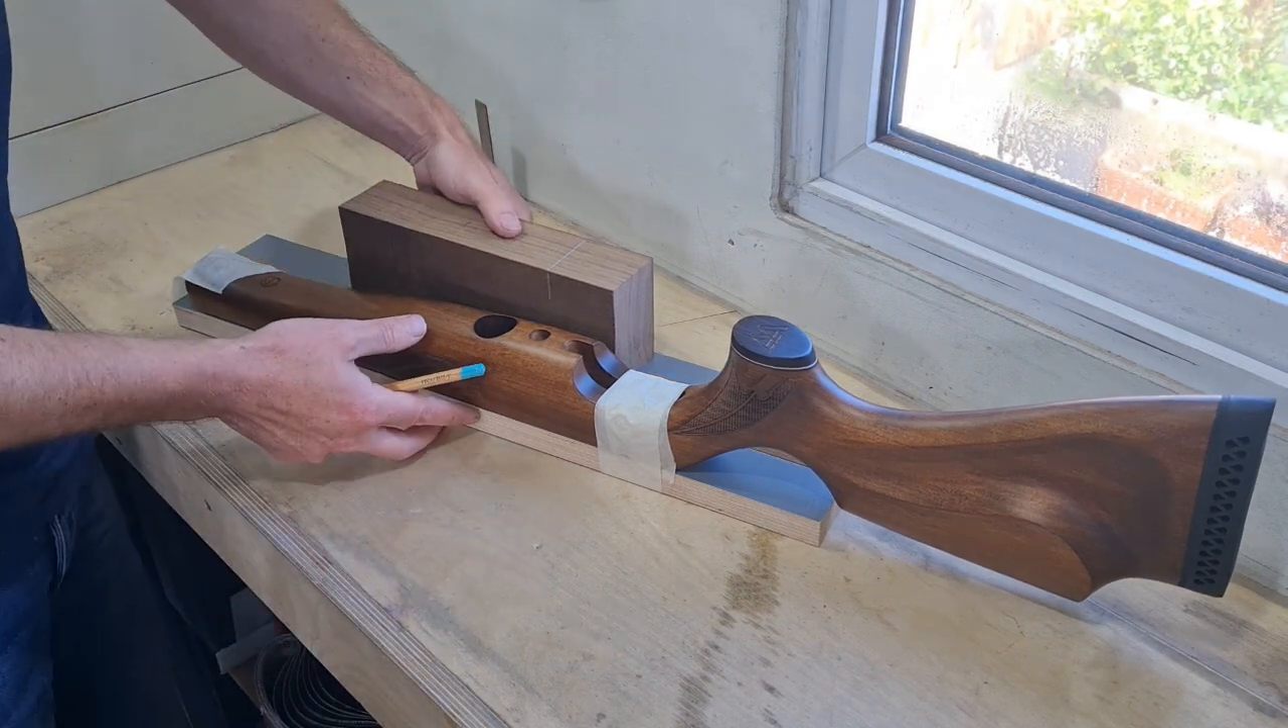So I've just got a bit of tape under the end here and a bit of tape under the back section here.